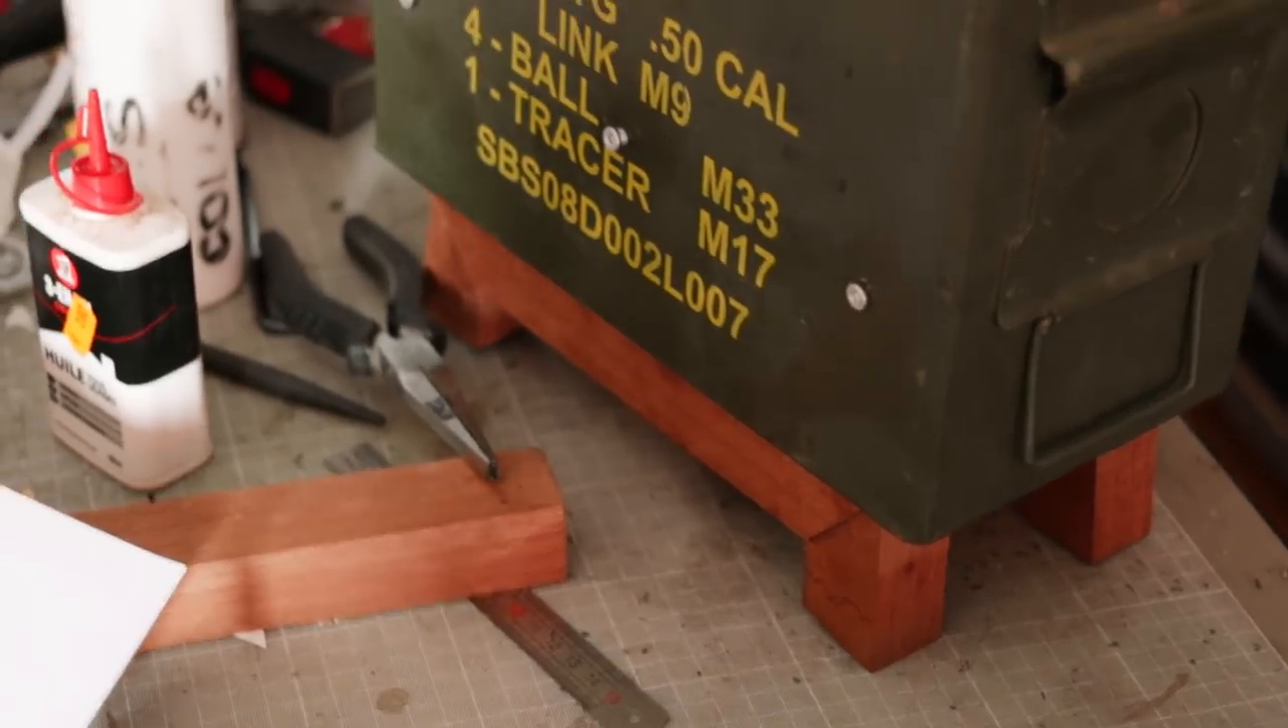Voilà donc mes deux pieds temporairement fixés à la caisse.